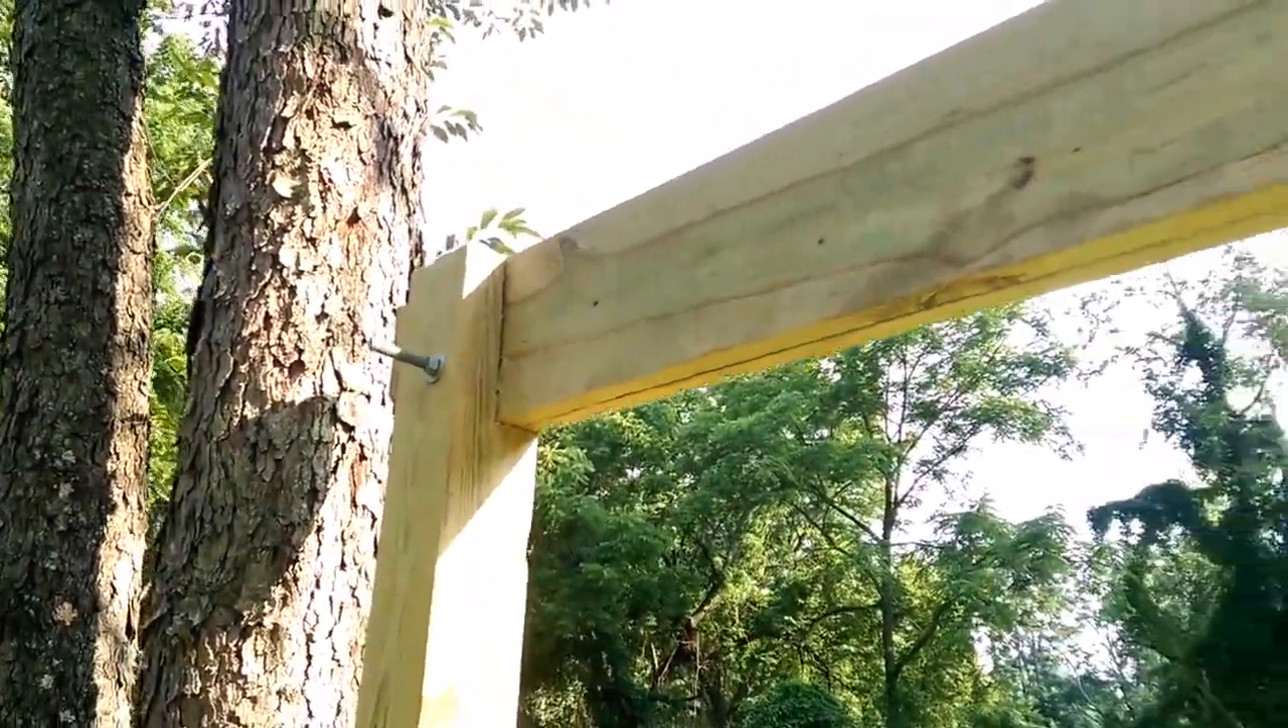Okay so I have the beams up so now as you can see they rest on that little notch that I did.